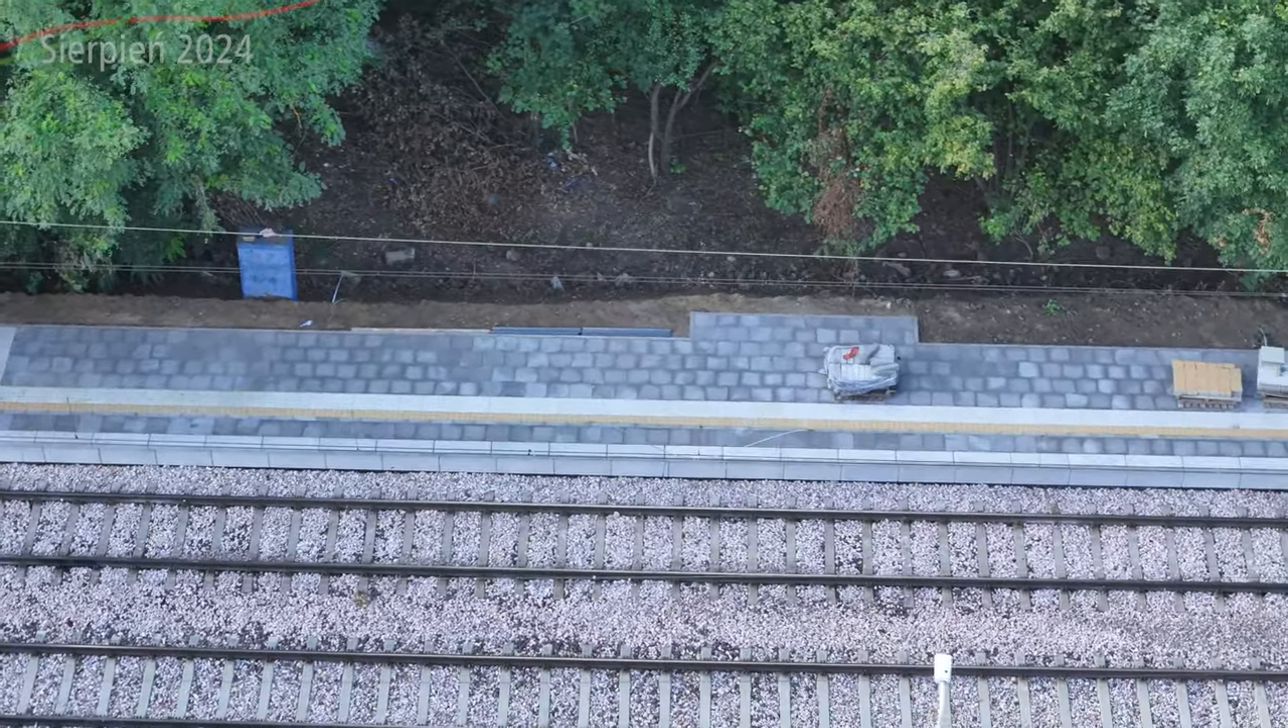Nie mamy też ławek żadnych zainstalowanych.